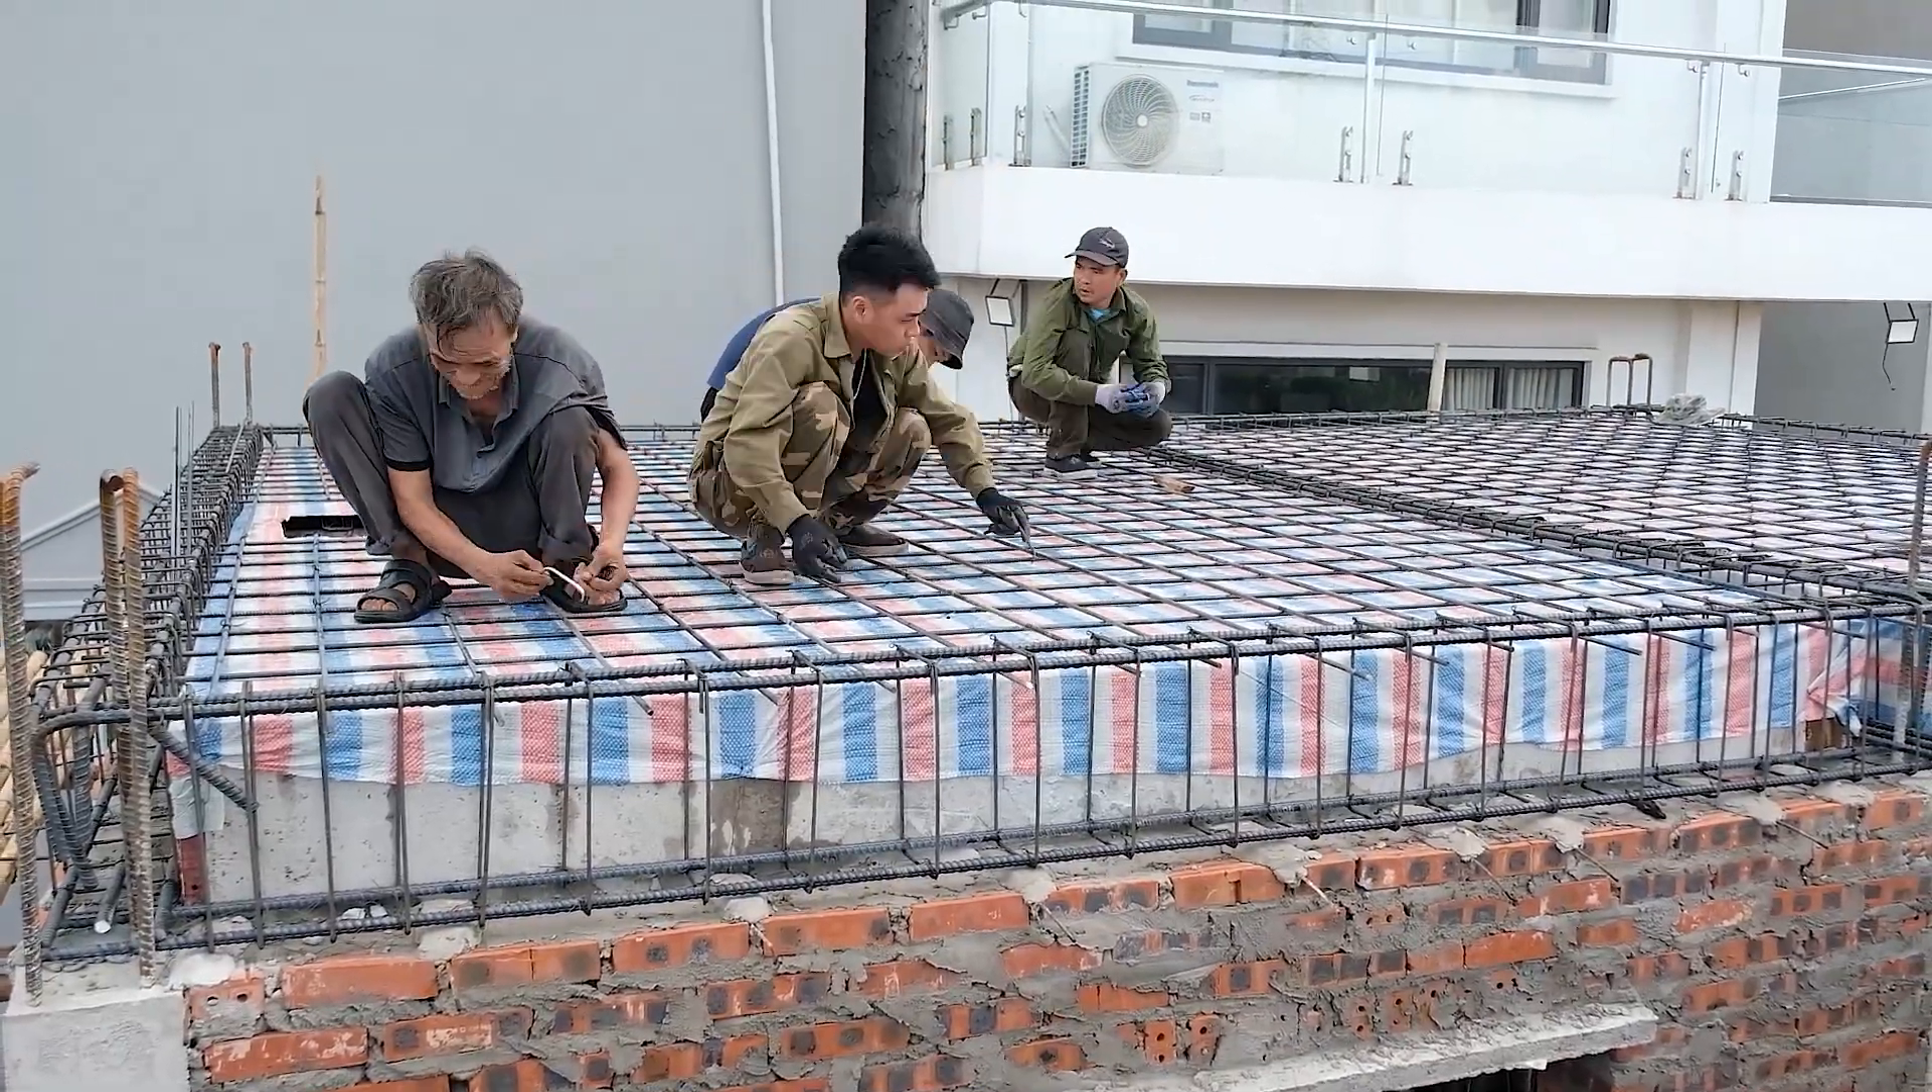In no time, the steel has been installed across the entire roof.